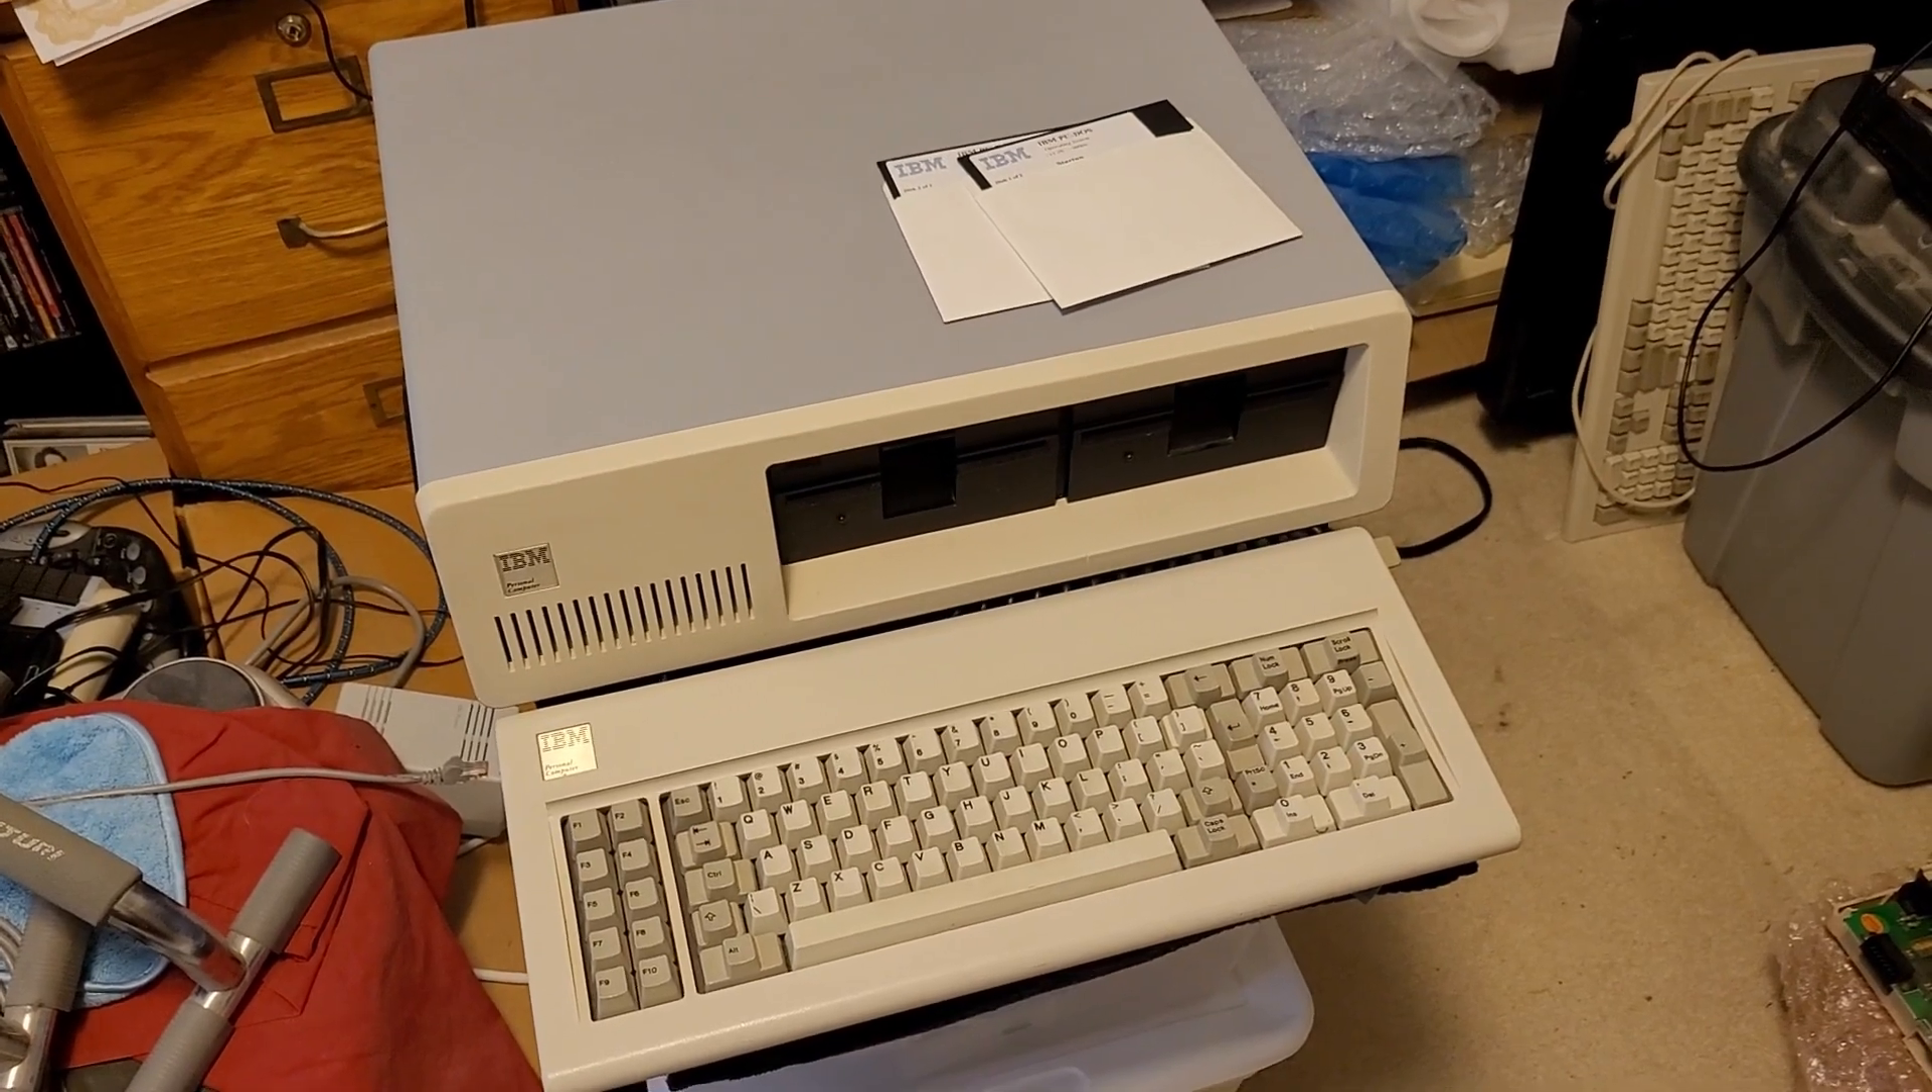And at long last here we have the IBM PC 5150 all back together.